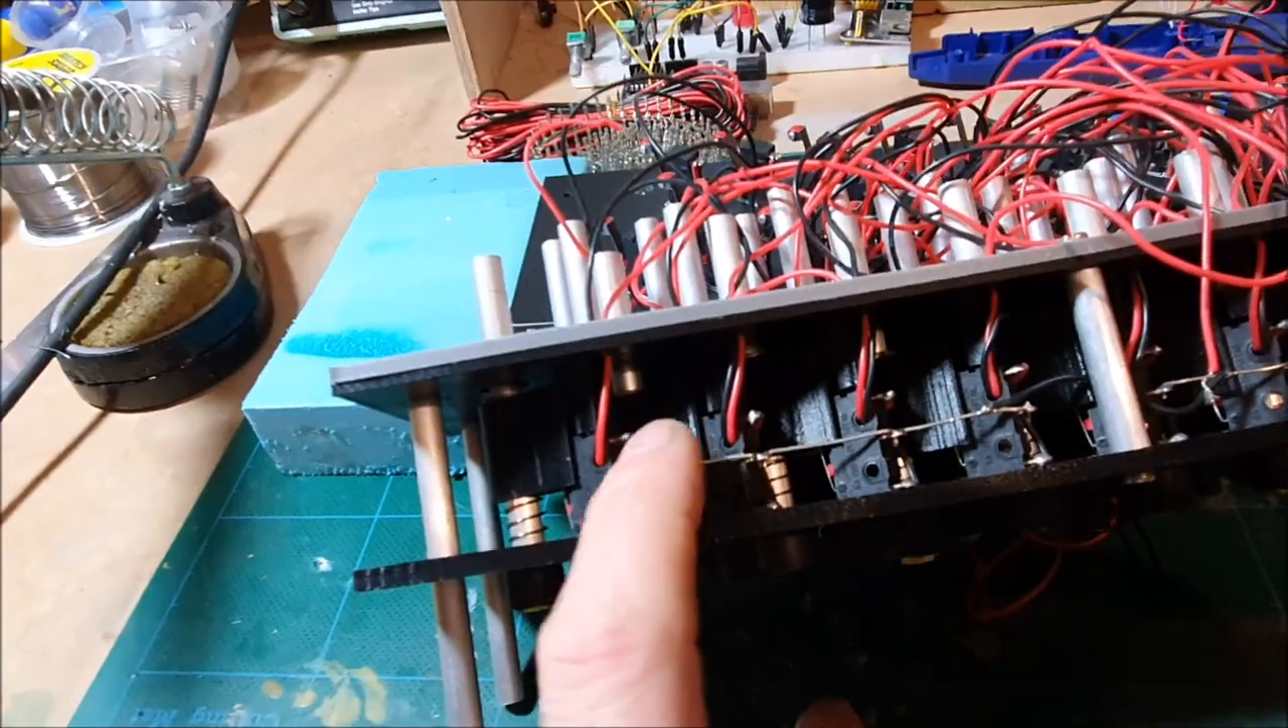Hopefully we can see those and in this first version of the keyboard I've hand wired all of these micro switches.